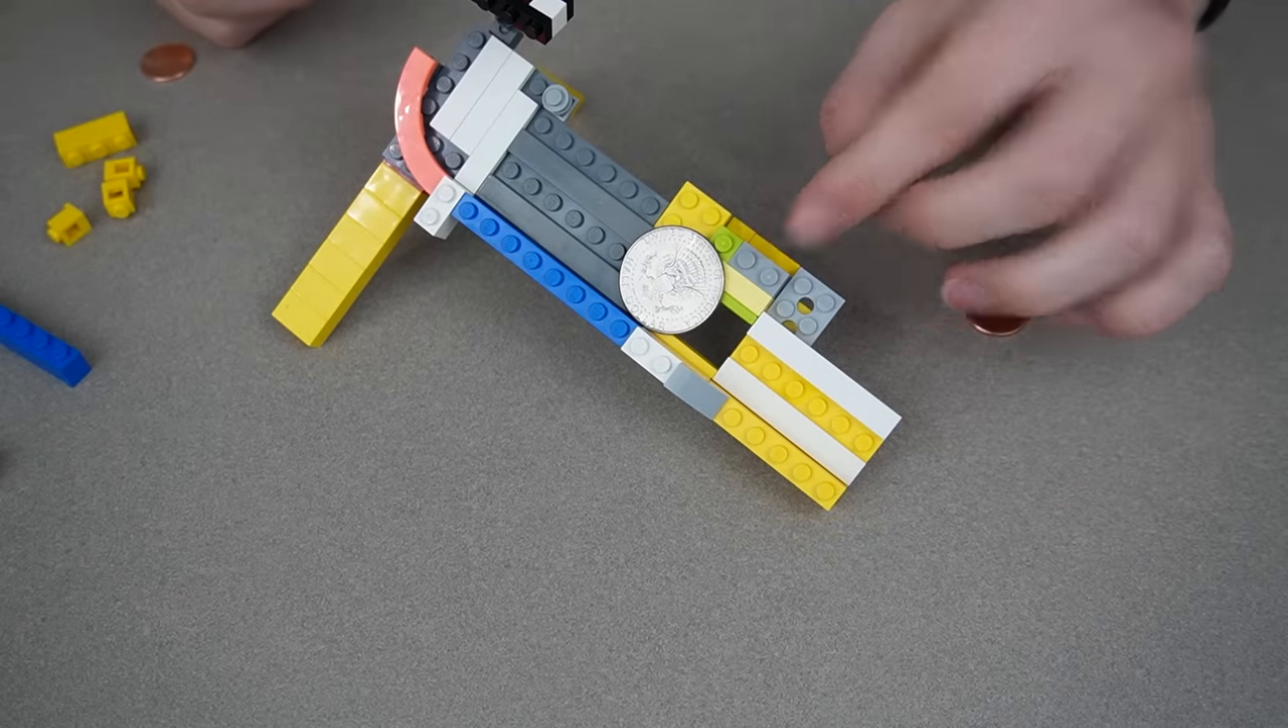Right now the bigger coins won't go all the way through because there's studs right there.